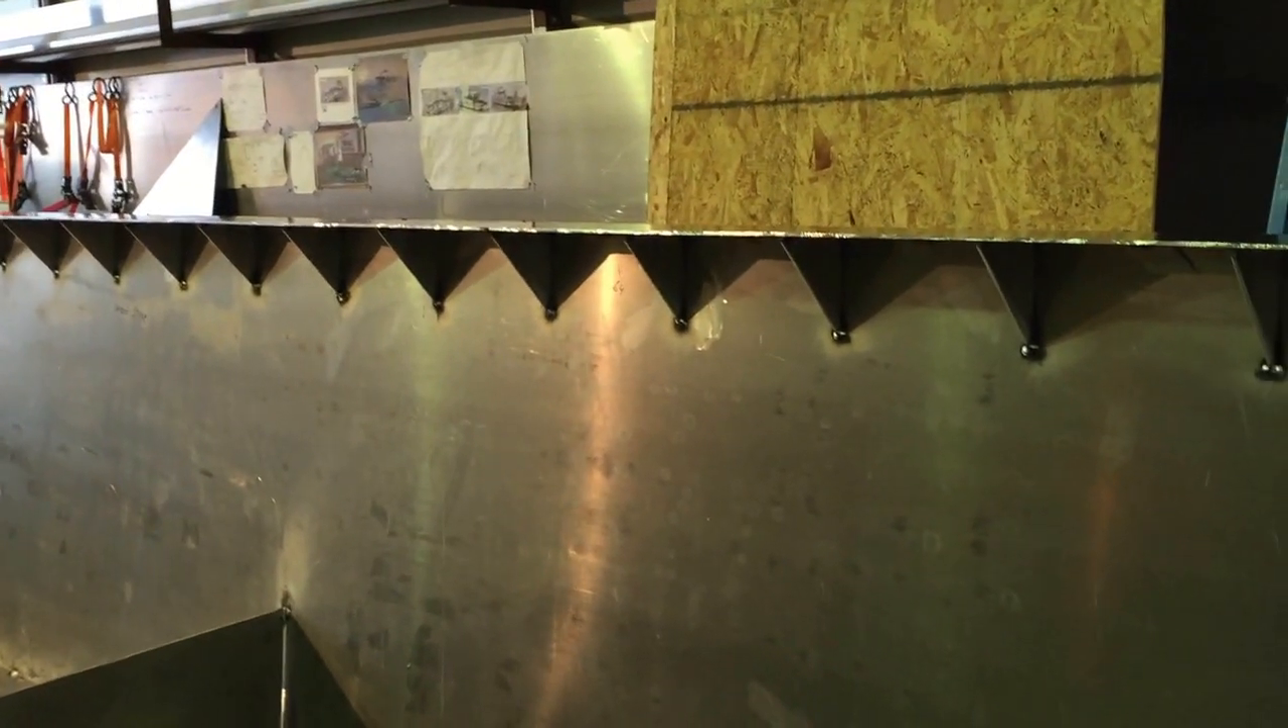I put those triangular shaped gussets on one foot centers.